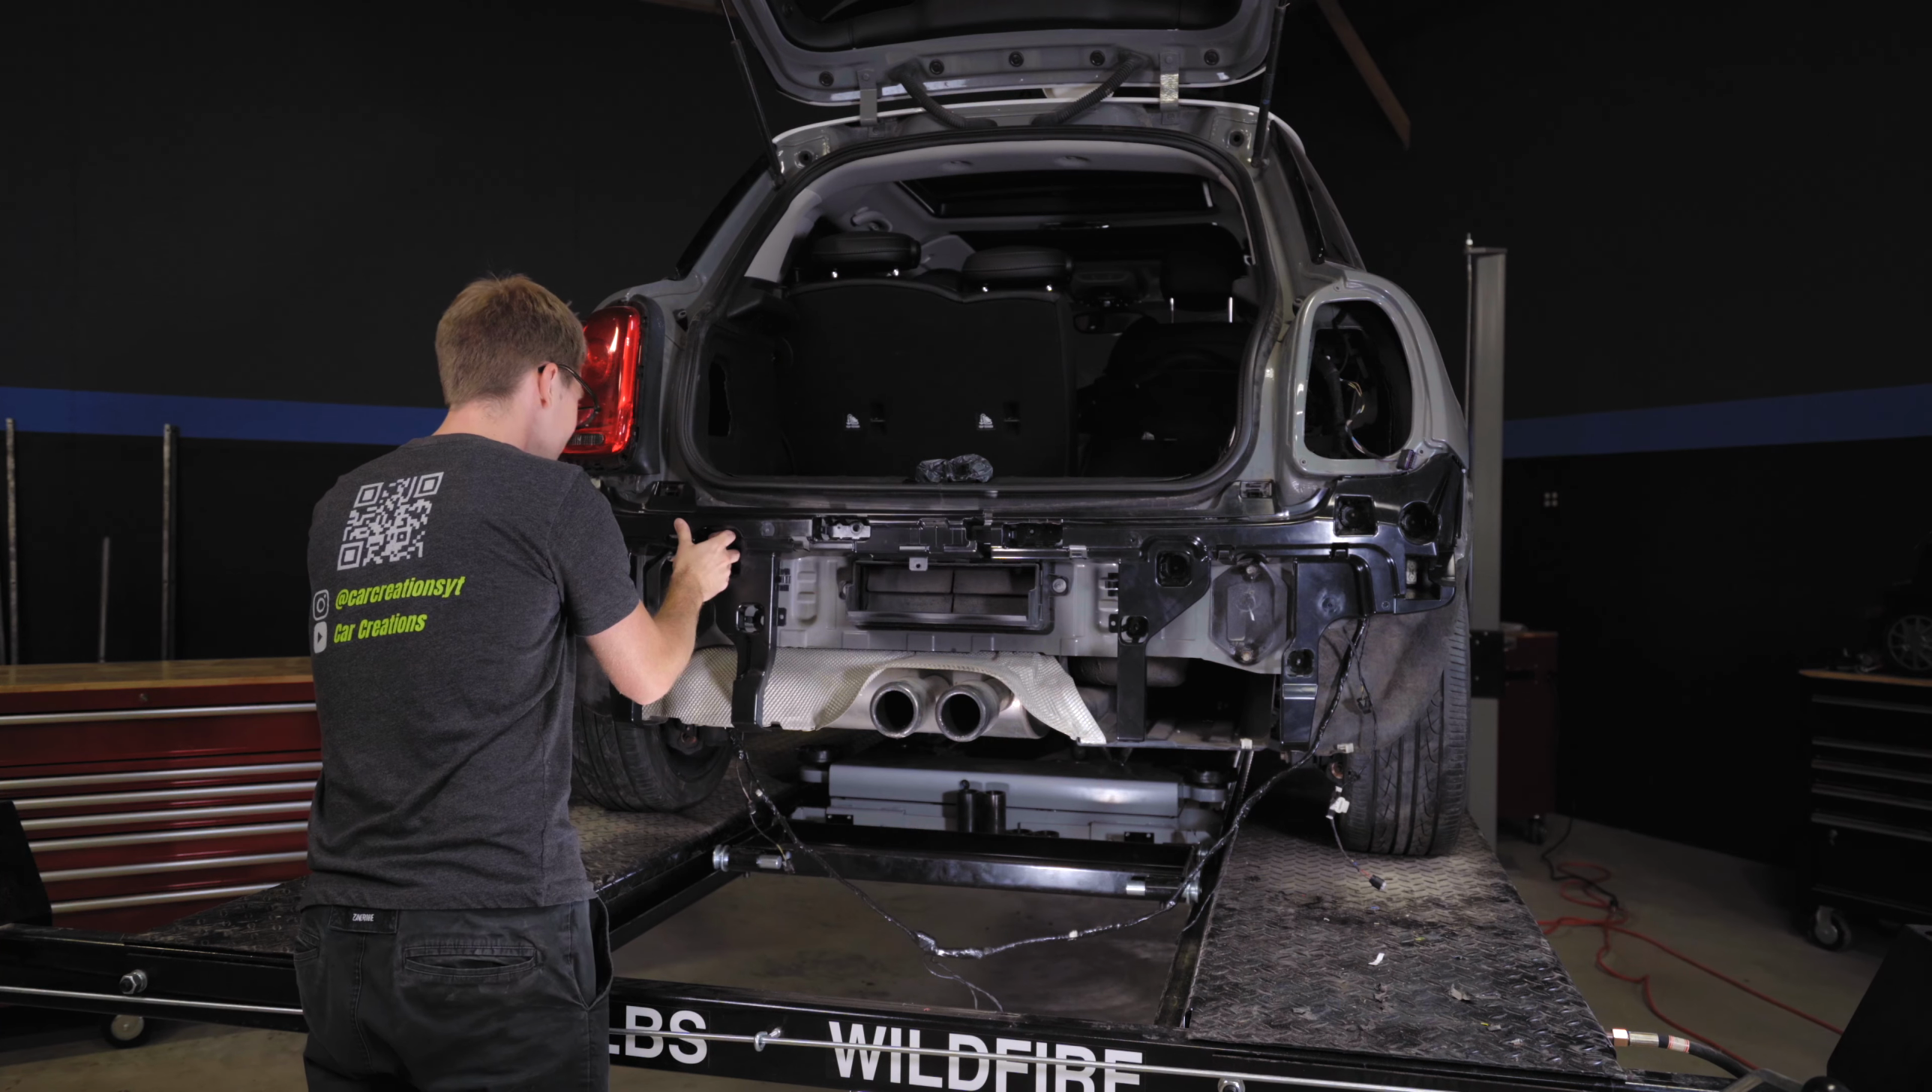You might notice I took out the tail light on this side.